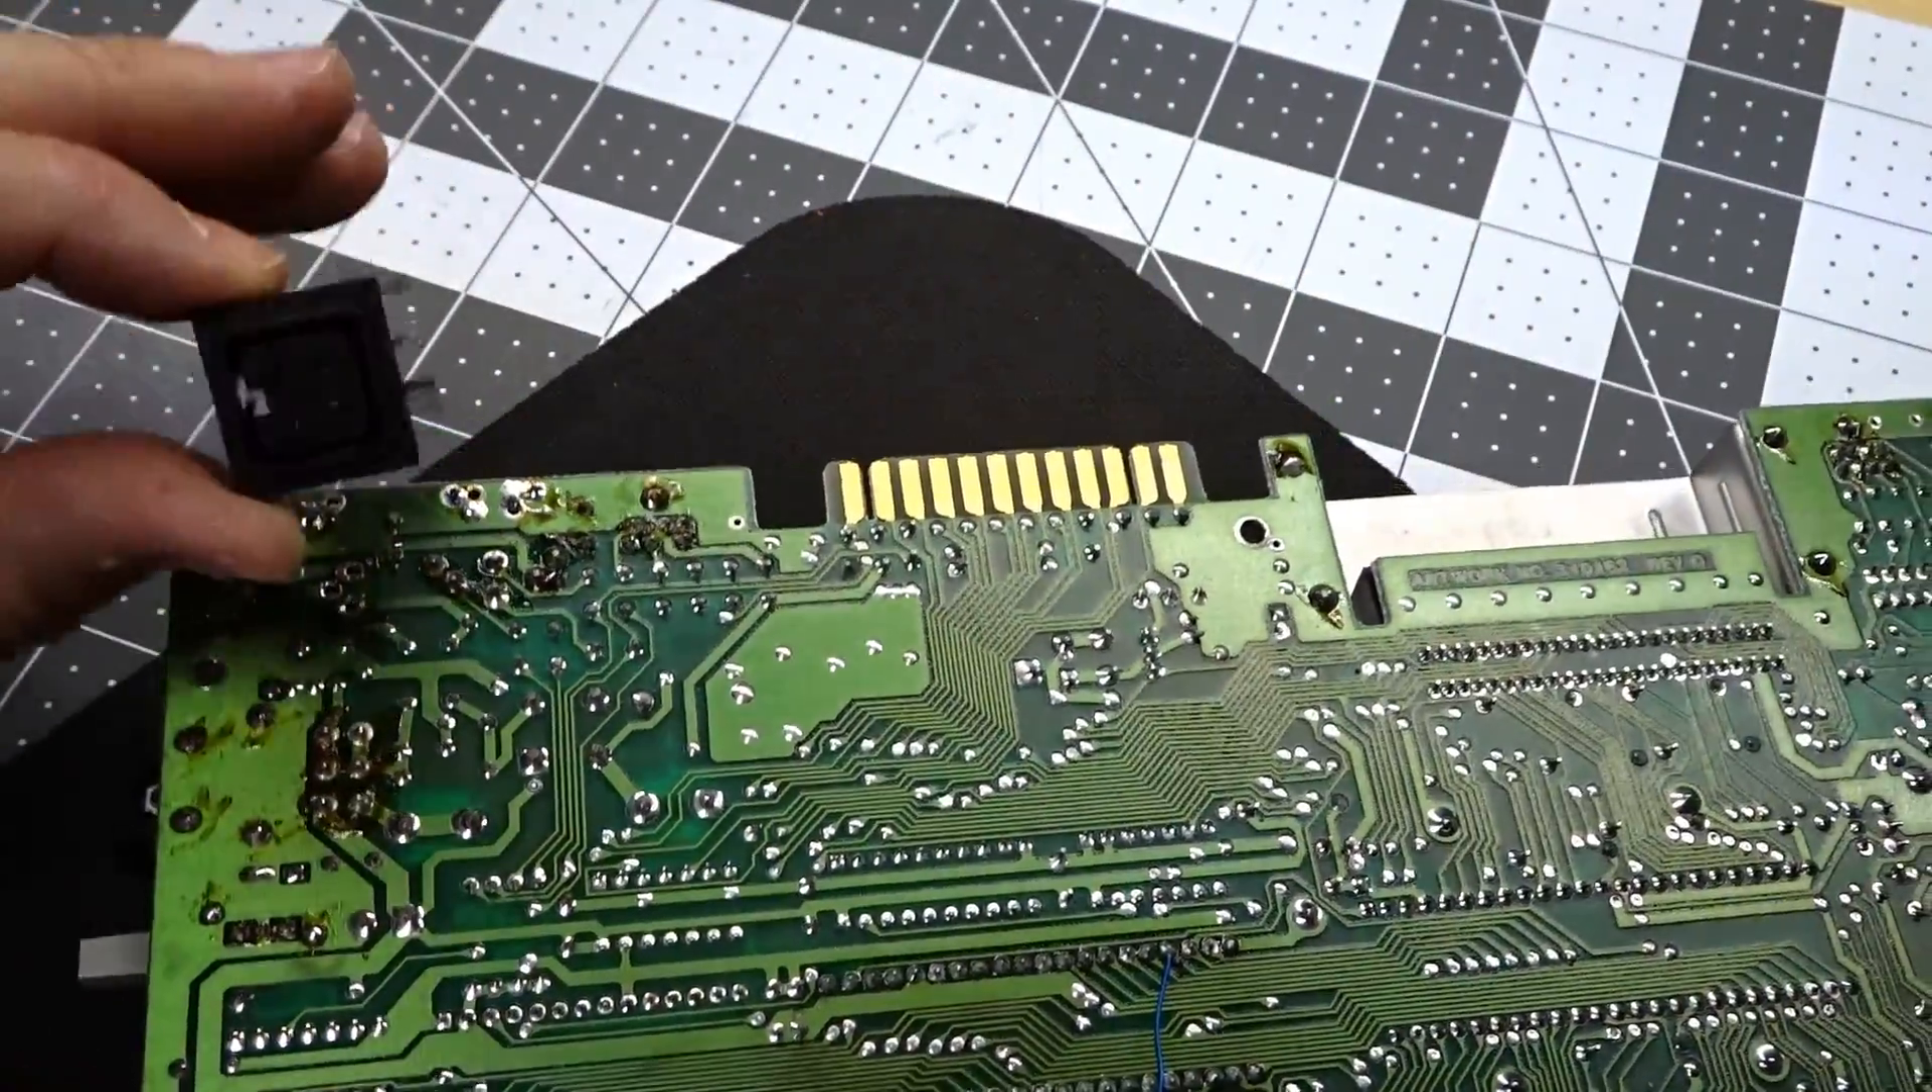All right, so there's the square connector. It just came out of the board.